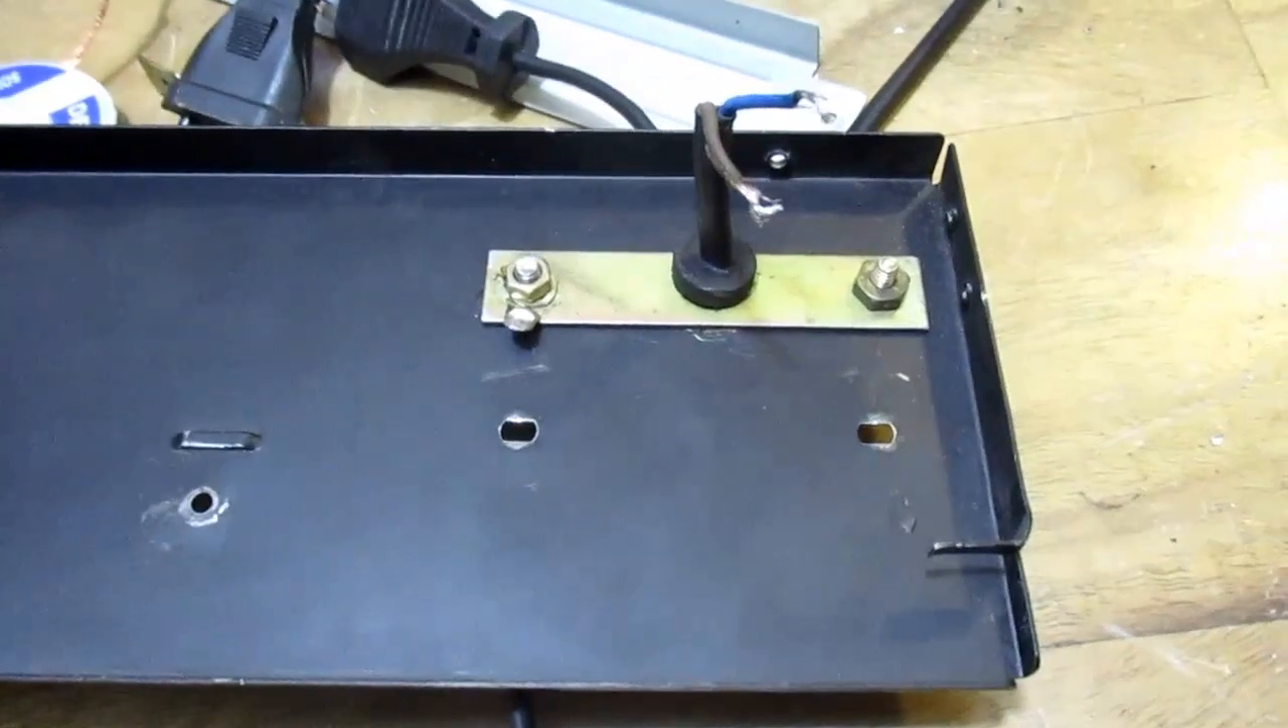Przewód został osadzony za pomocą takiej blaszki tutaj.